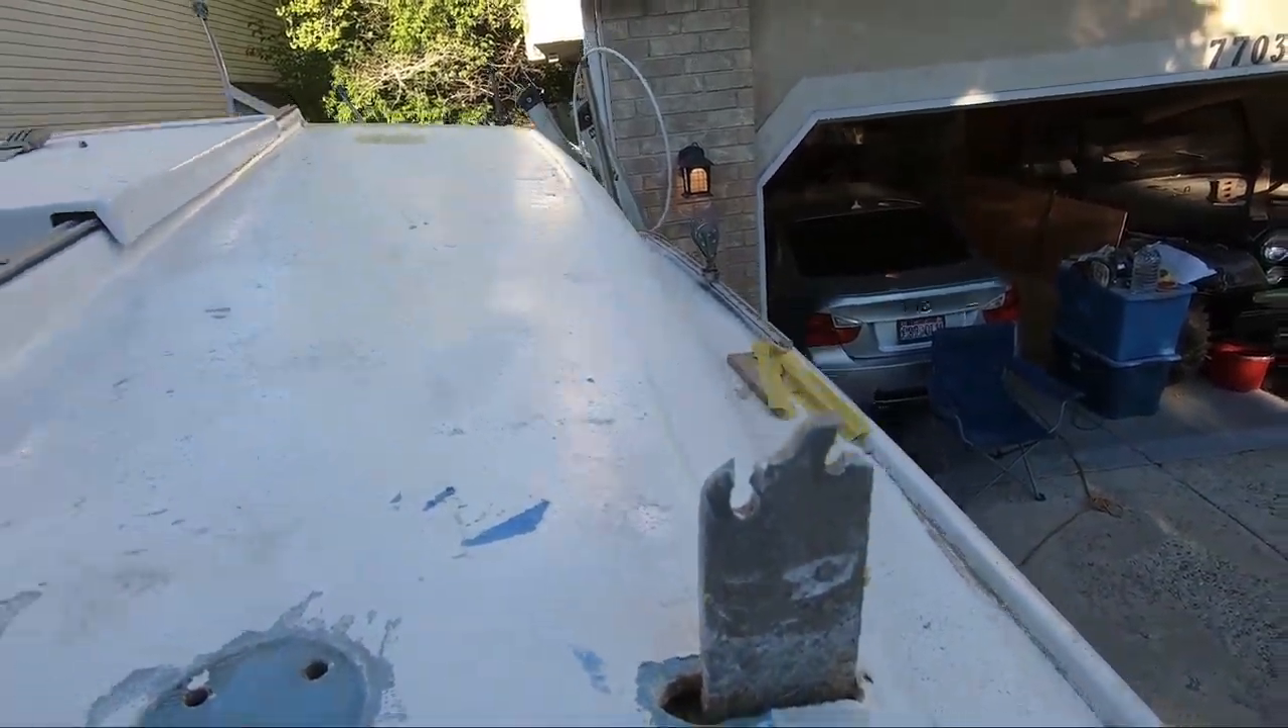You'll notice my nemesis chain plate still in there.